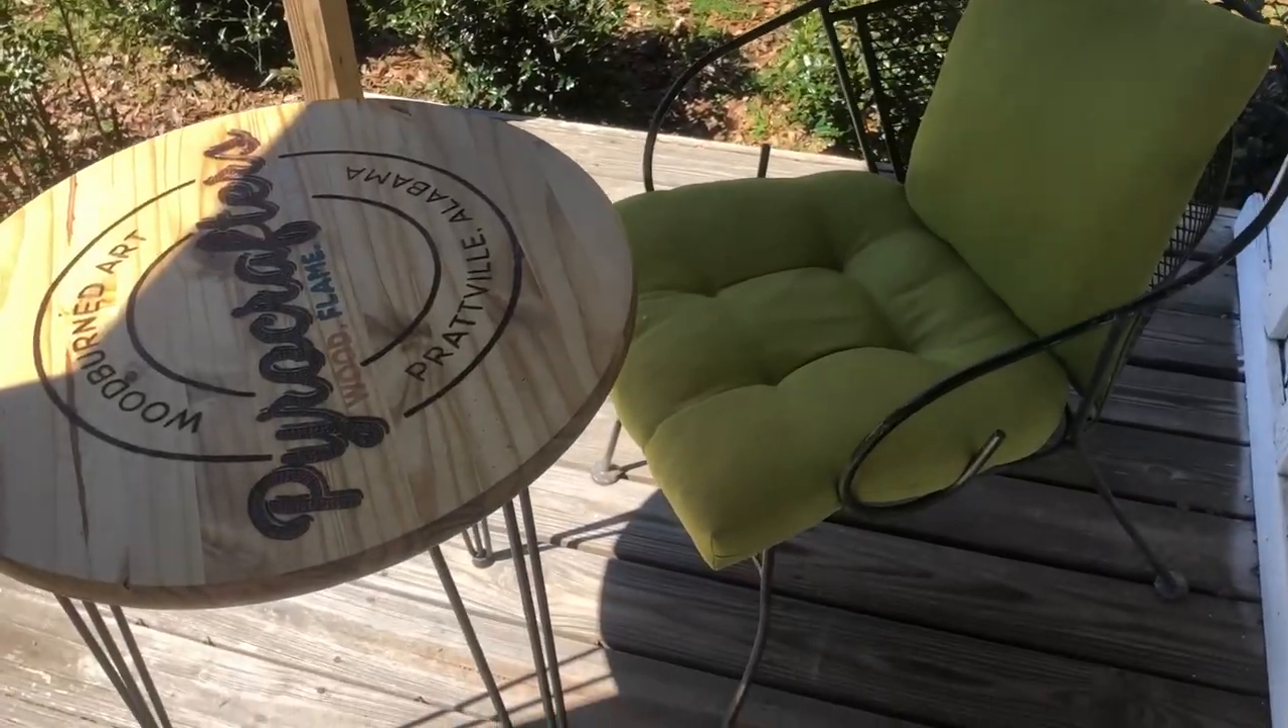Okay, so it's all done. You can see my little table here. It's got its three little legs and it is ready.